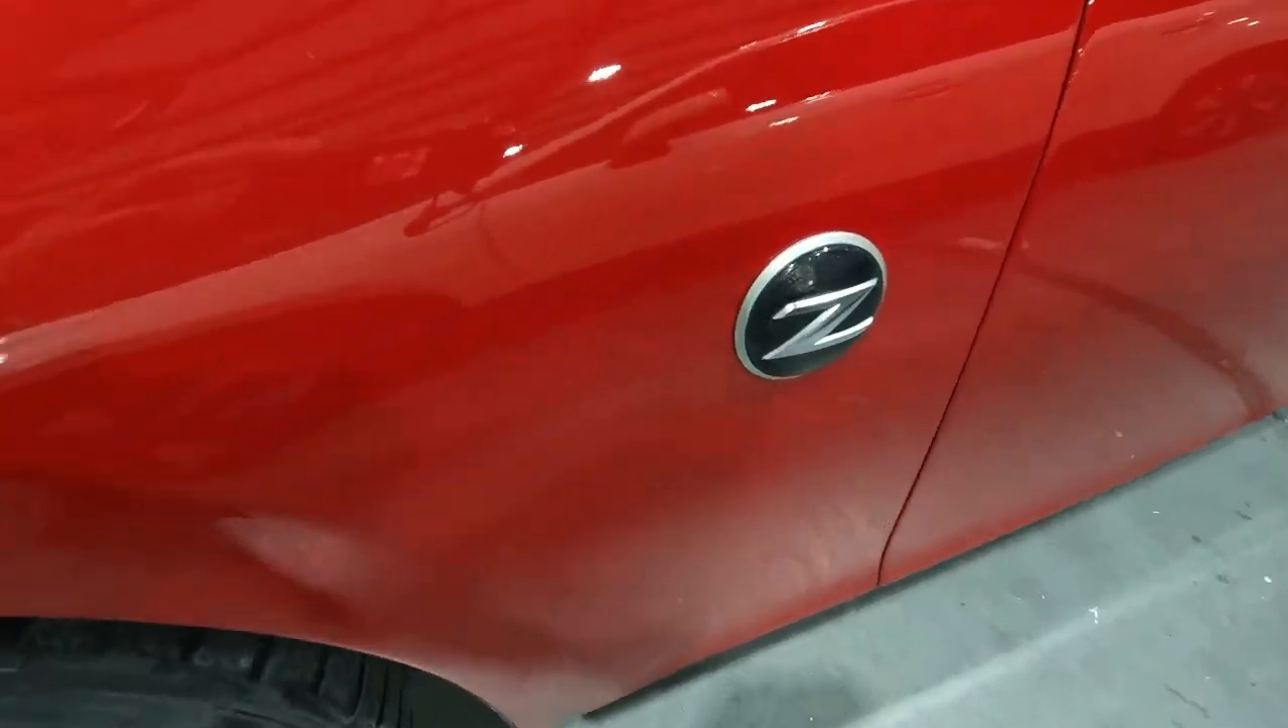We've got the z emblem on the actual fender now and then we're going to continue on with the doors.